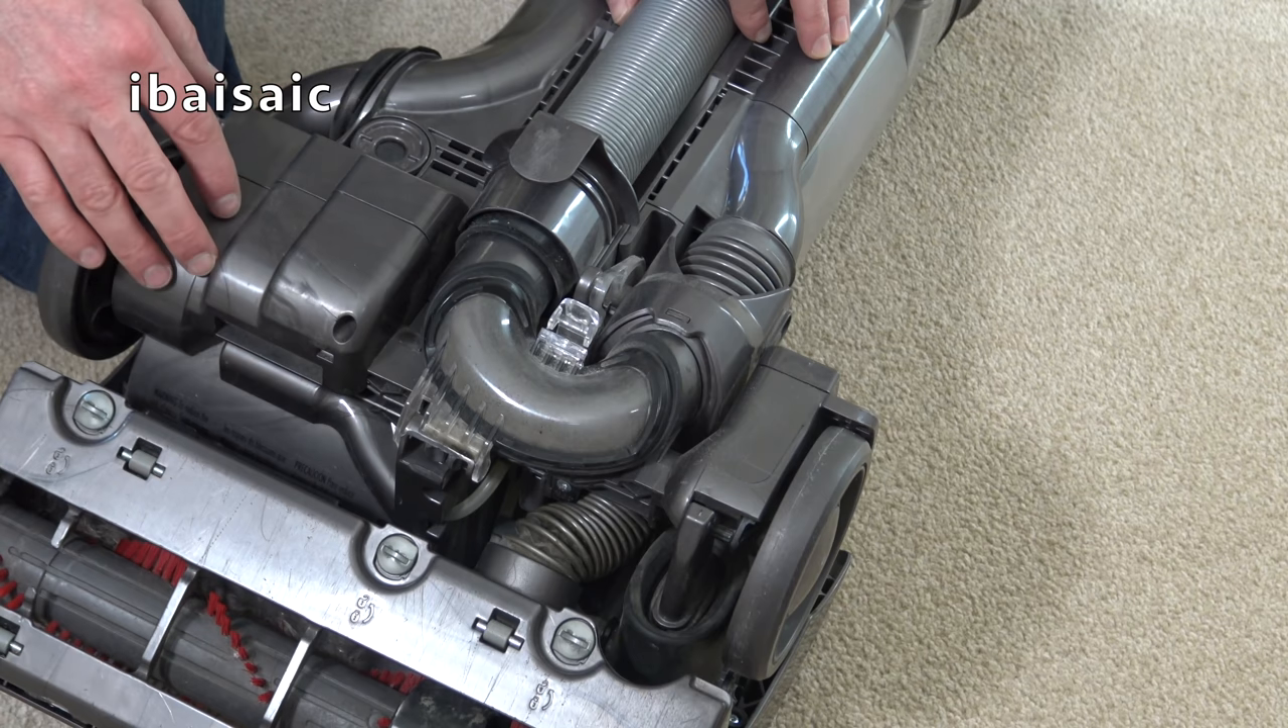I haven't taken the hose out.